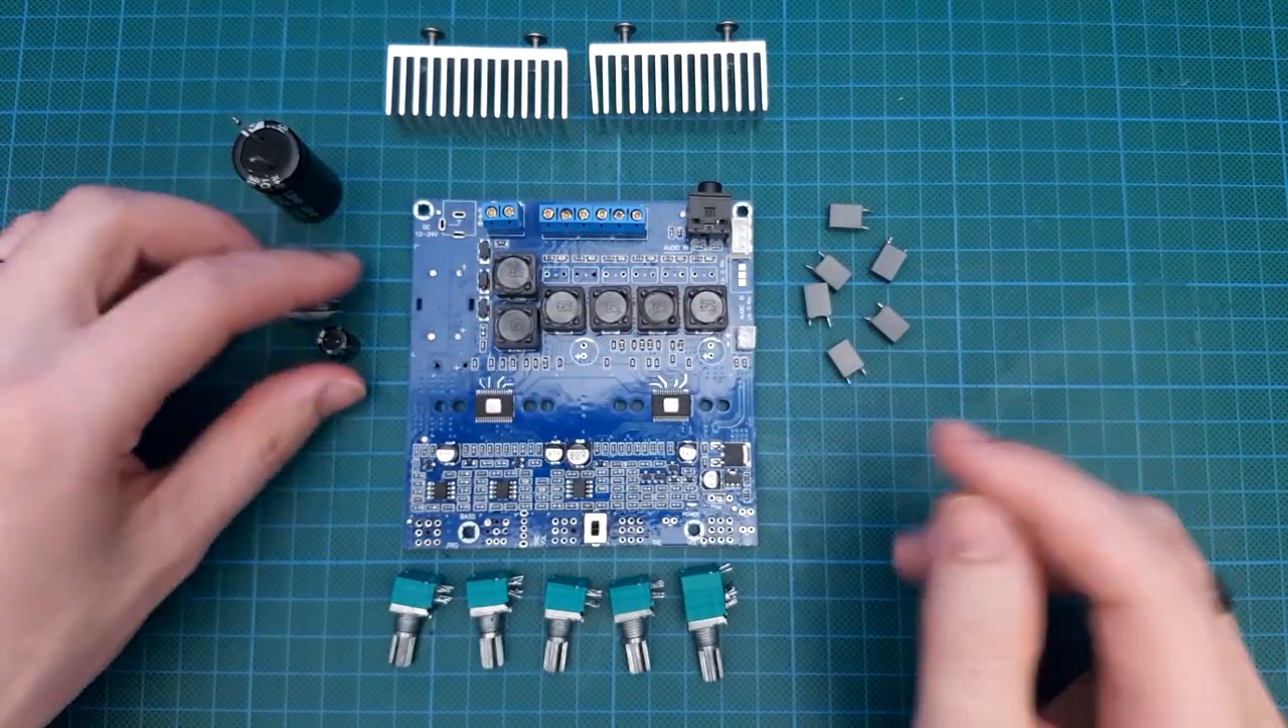On the side here I have removed the rather large 6800 microfarad power input filter capacitor.